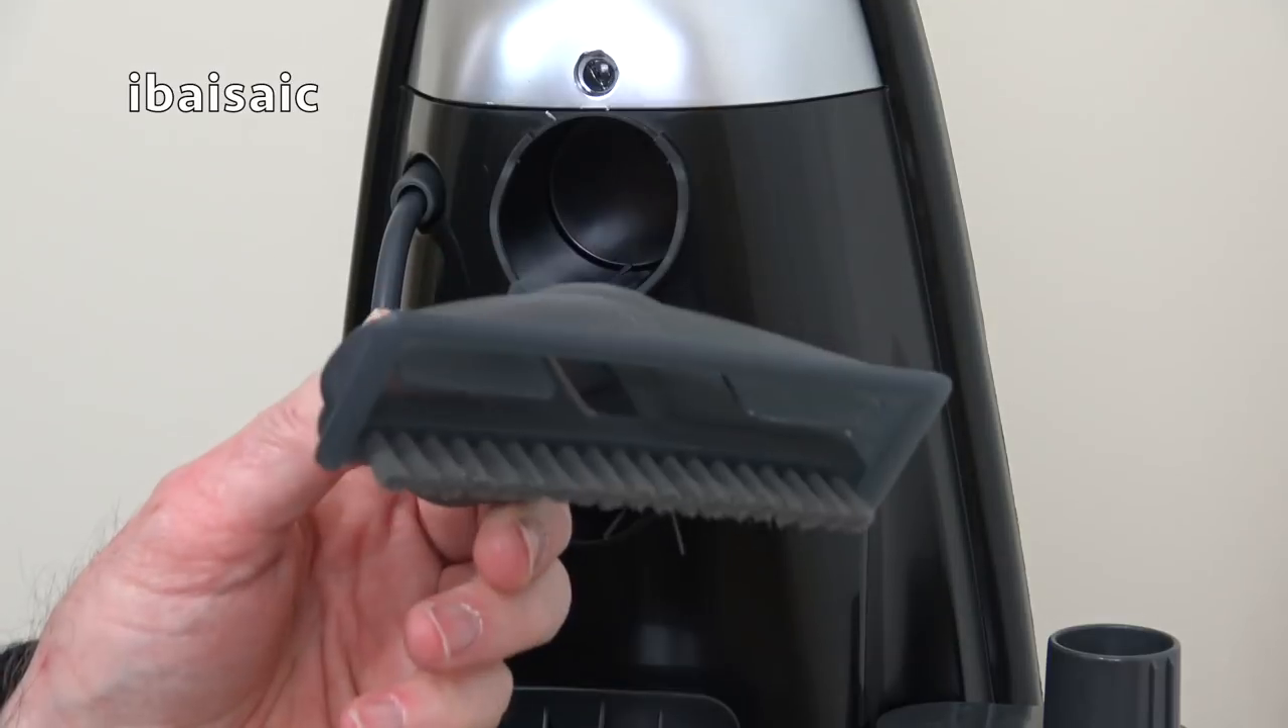That's assembly almost complete. We've just got to put the cleaning tools in their storage positions.